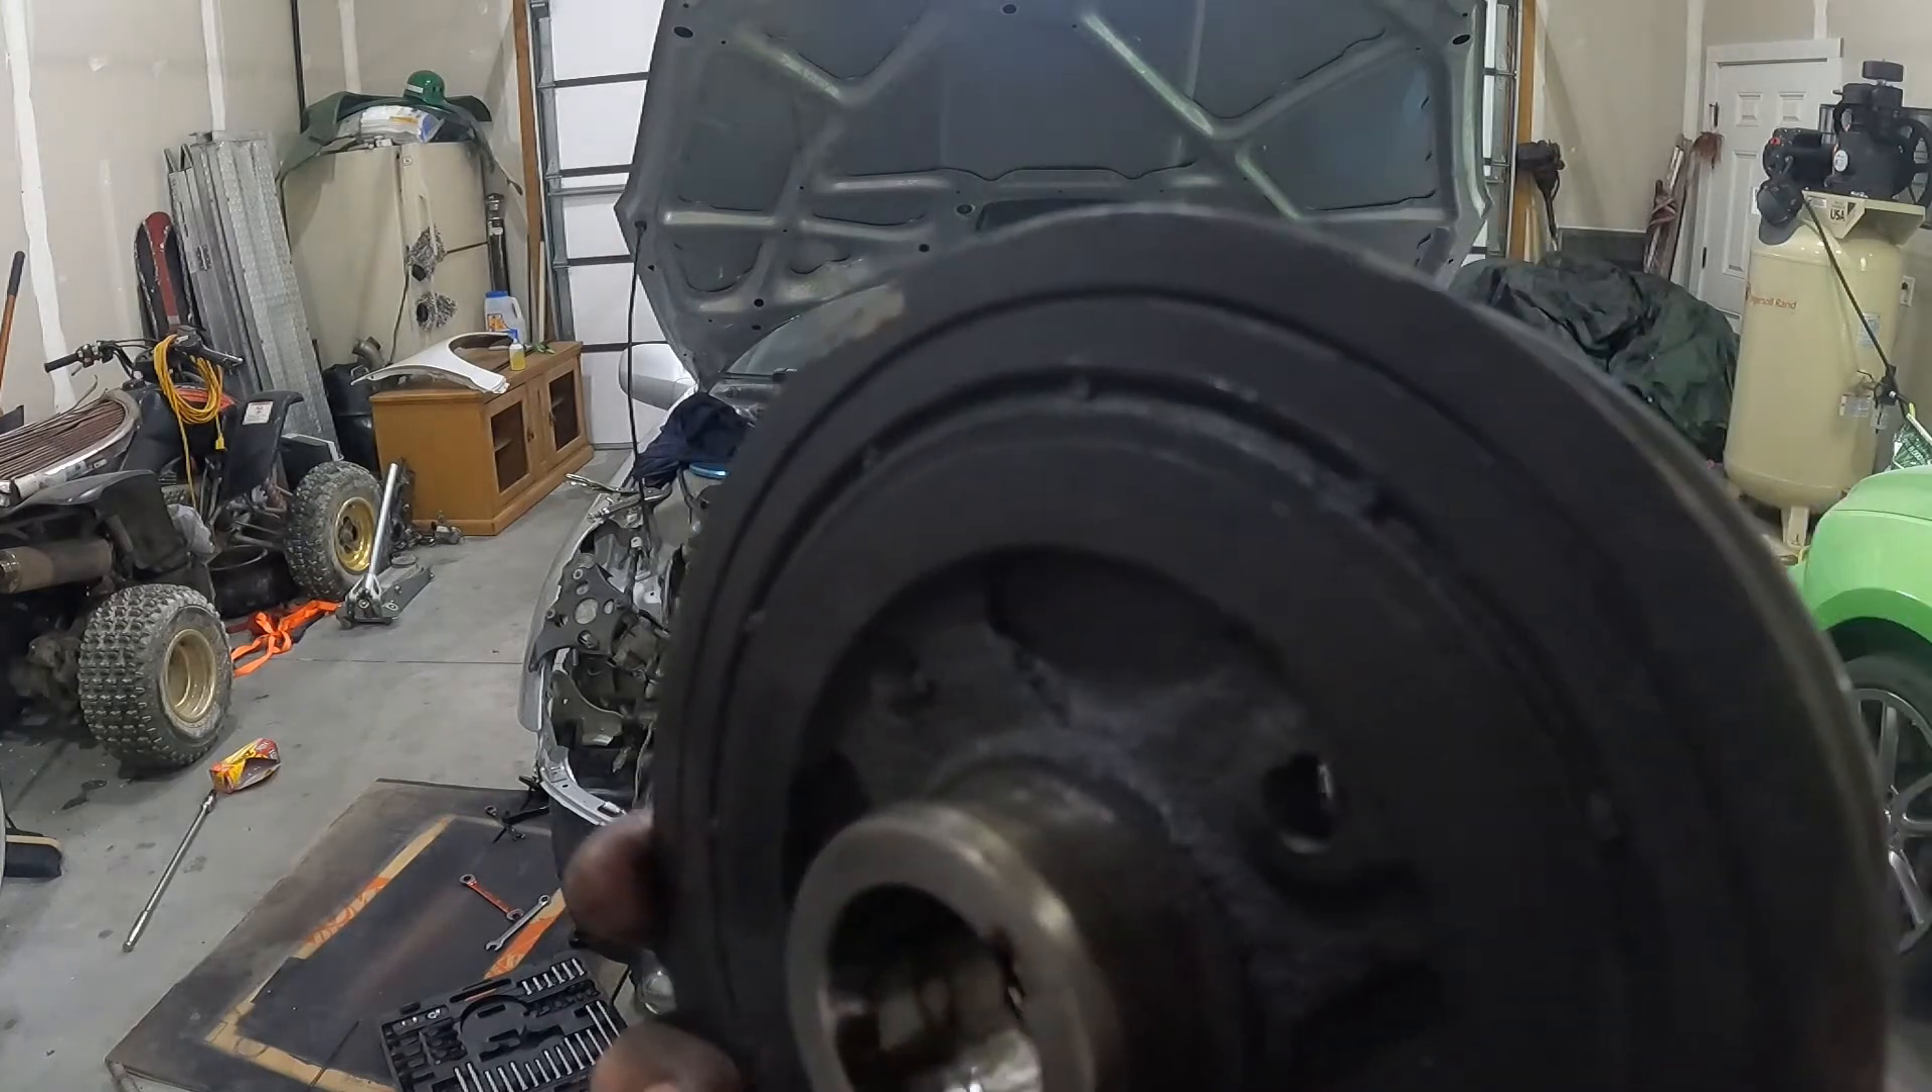Alright, so I just got my harmonic balancer pulled off.